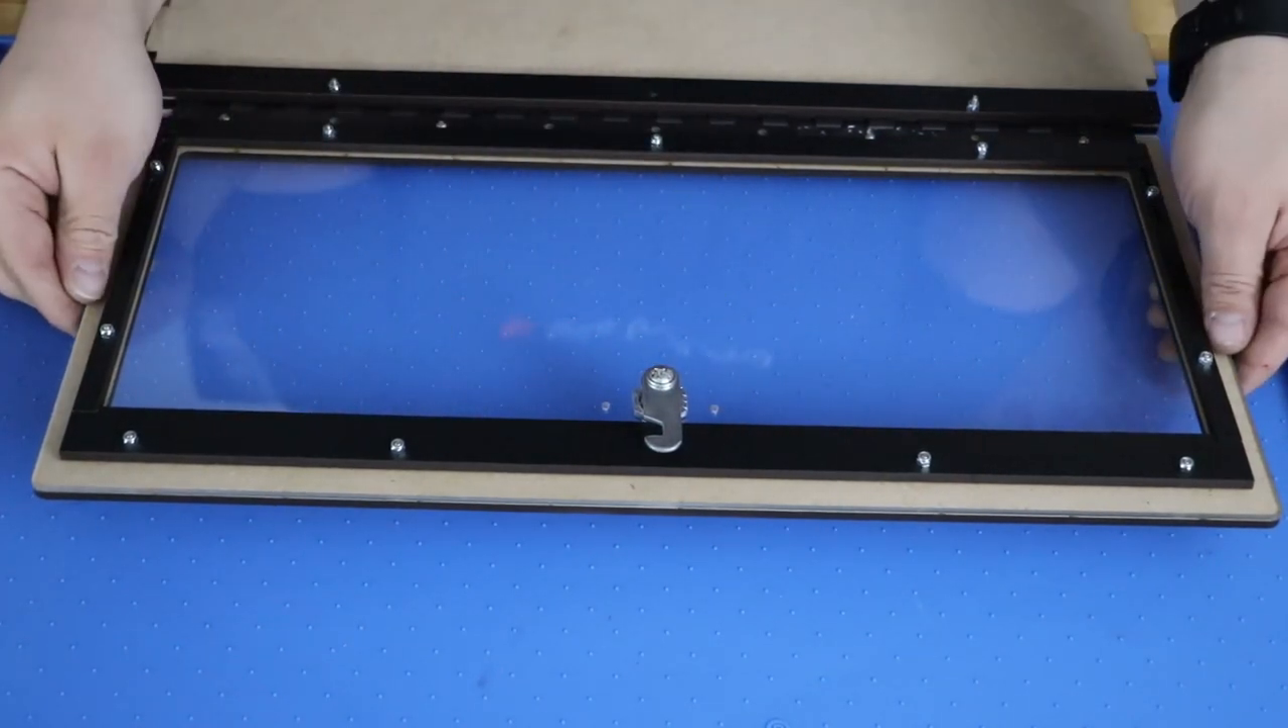So now what we have is our lock installed and you can see it on both sides here. So the key is here. The lock is here.